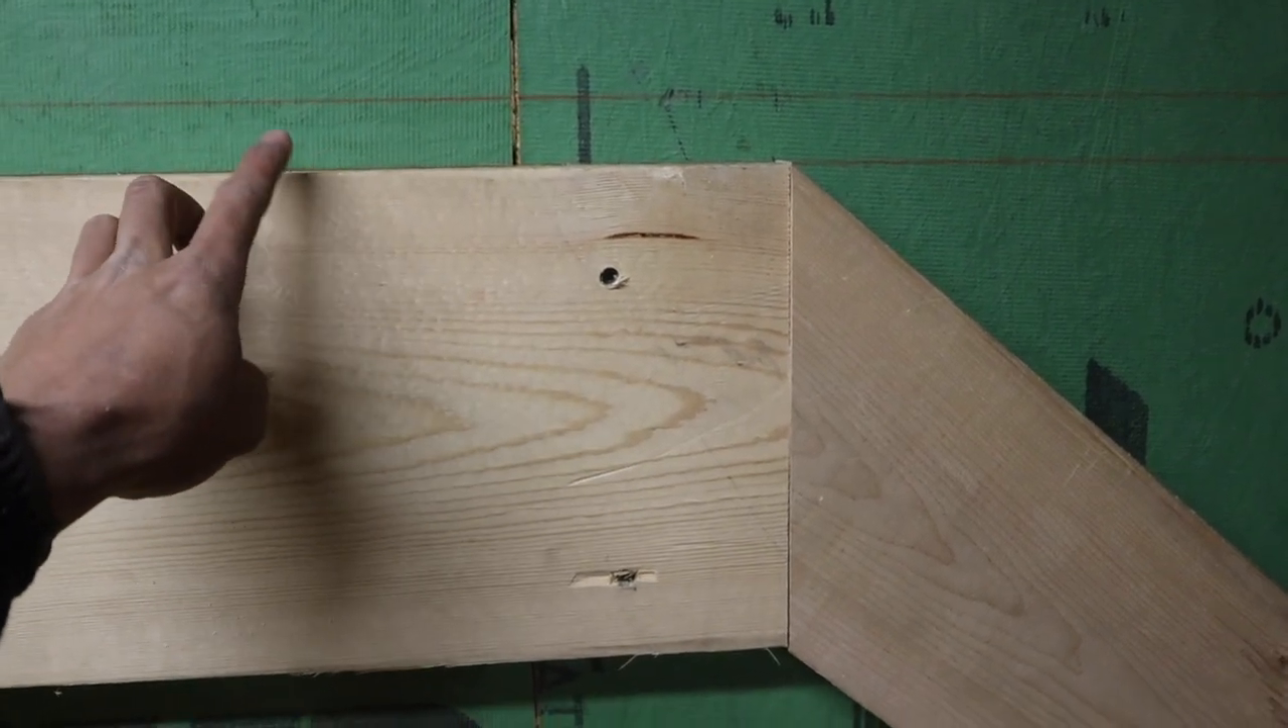That's my rafter. Looks real good there. Nice and tight. Beautiful there. So that's kind of what you want to see. Everything nice and tight. Right to that ridge.